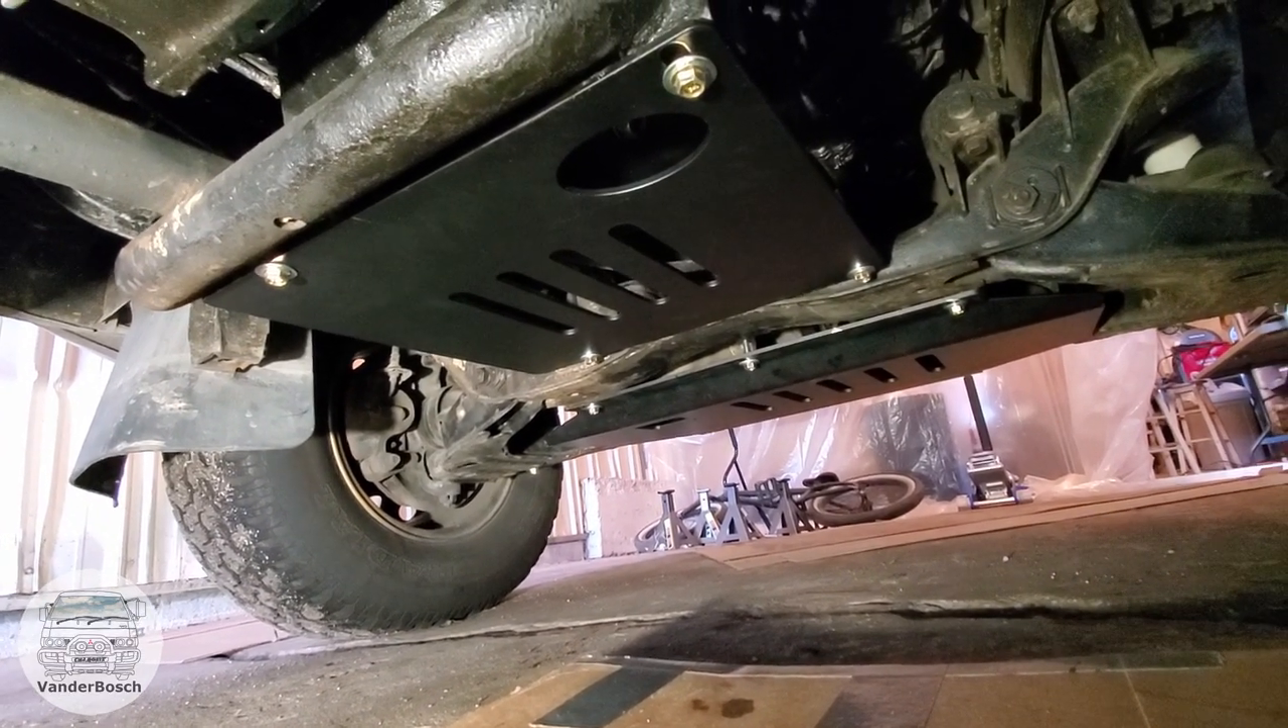So here's the oil pan skid plate all put into place.